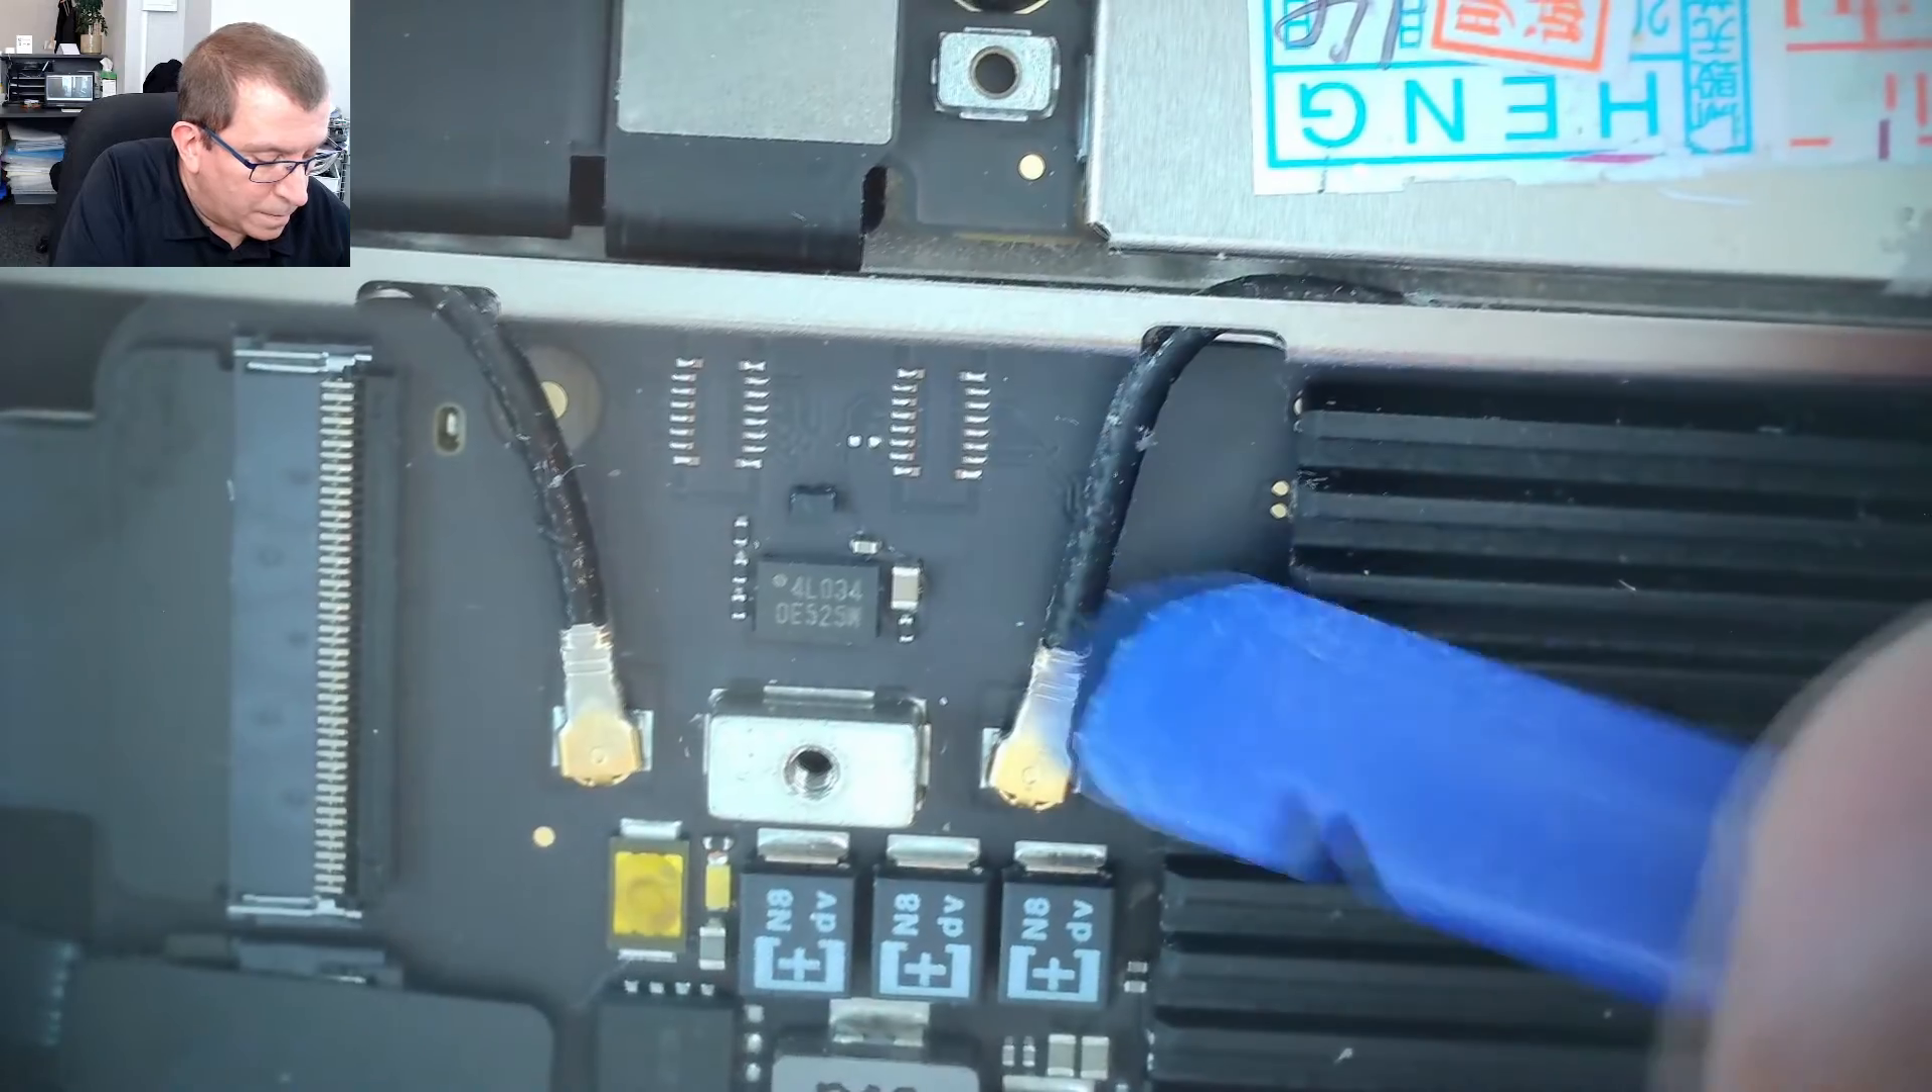The wireless antenna wires. Yep. They're both connected.